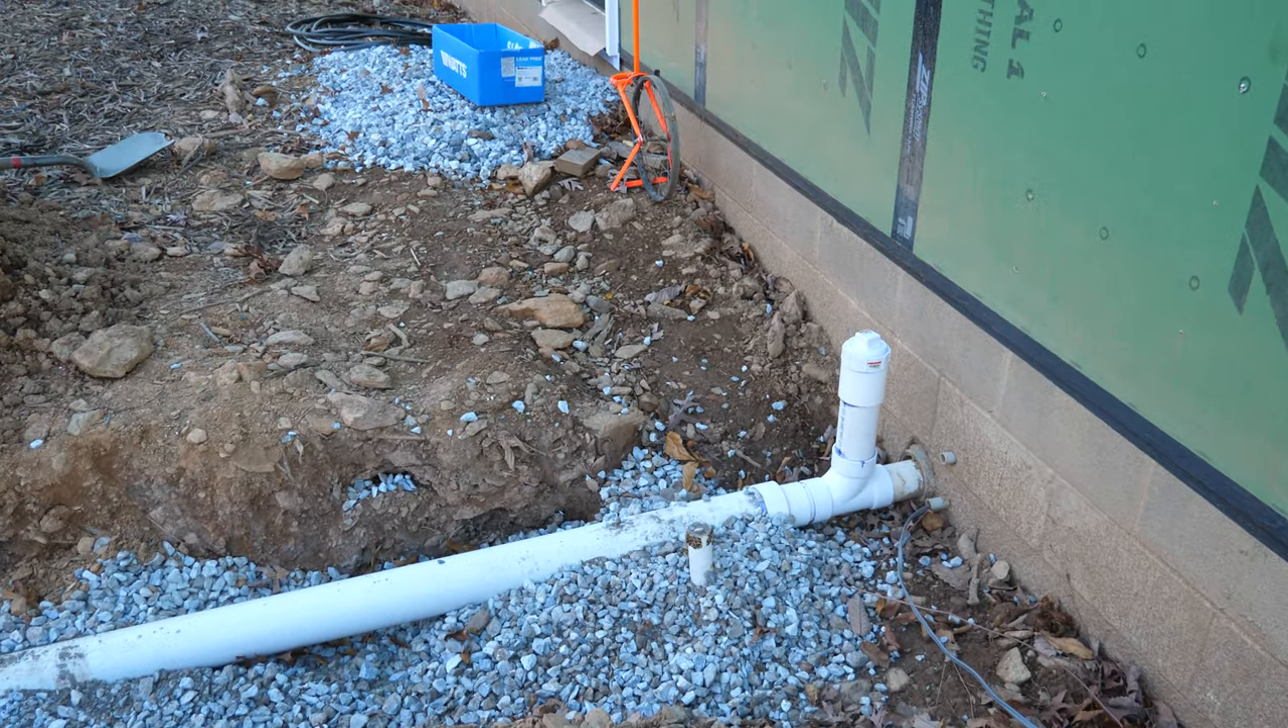Well, it's safe to say the guys were busy setting some pipe and it's looking pretty good.